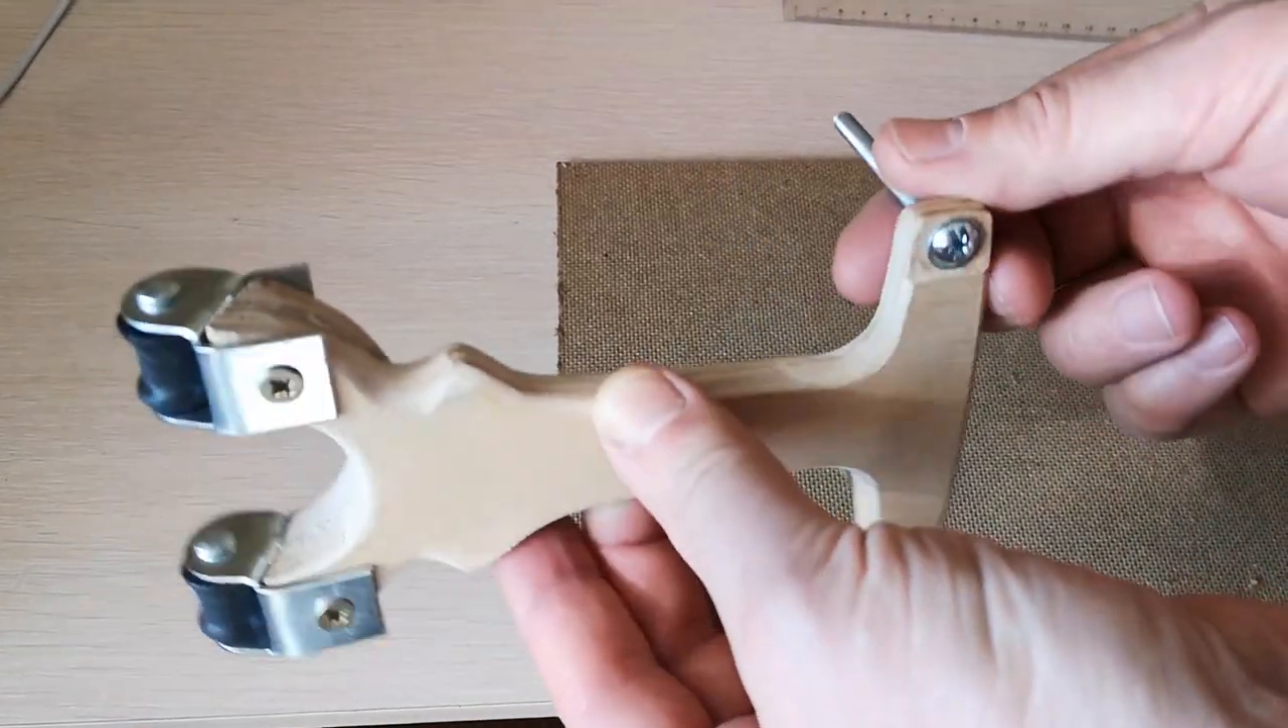Прикрутили ролики с двух сторон саморезами.